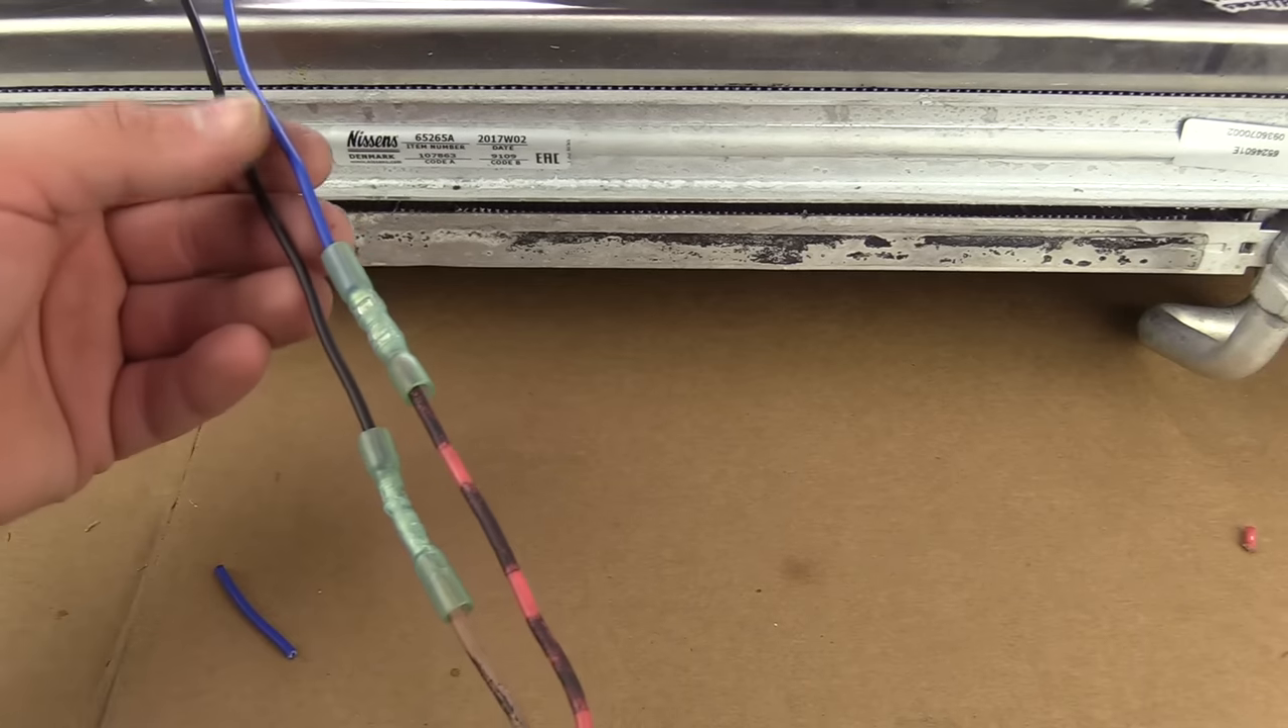Now, you'll notice I didn't put the sheathing back on.